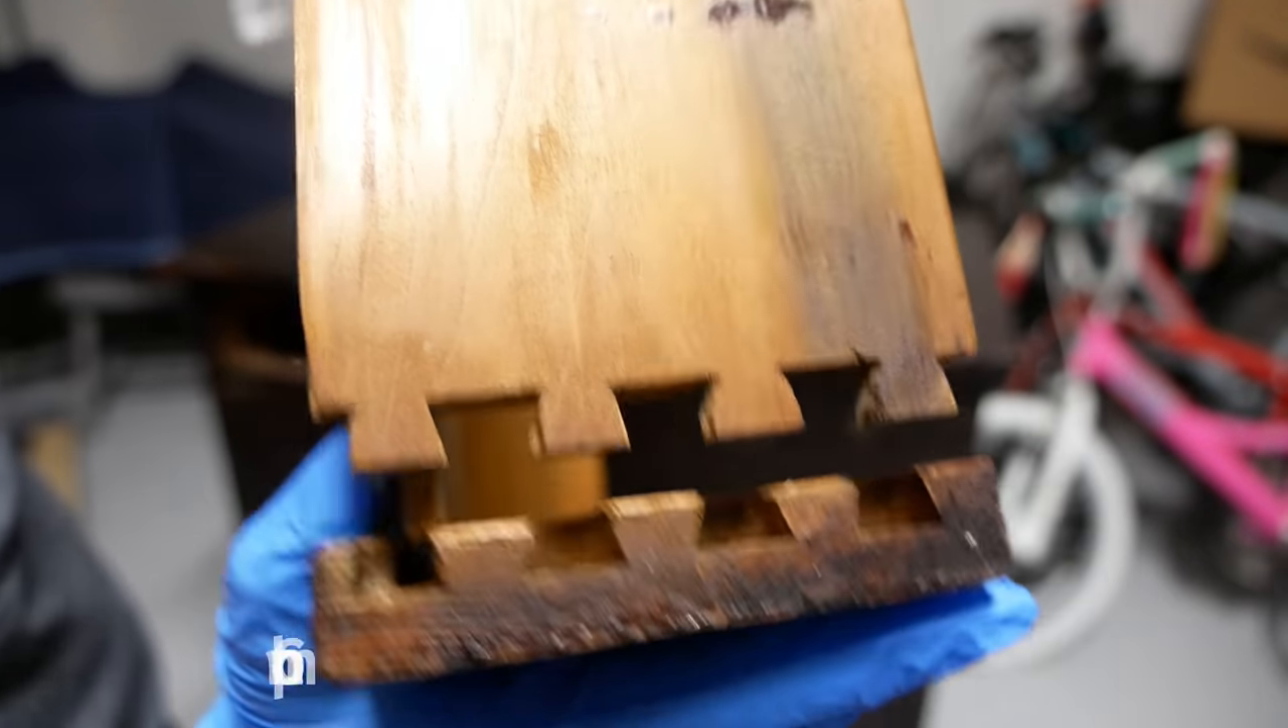And as you can see a lot of the drawer is actually detached from the front drawer face.